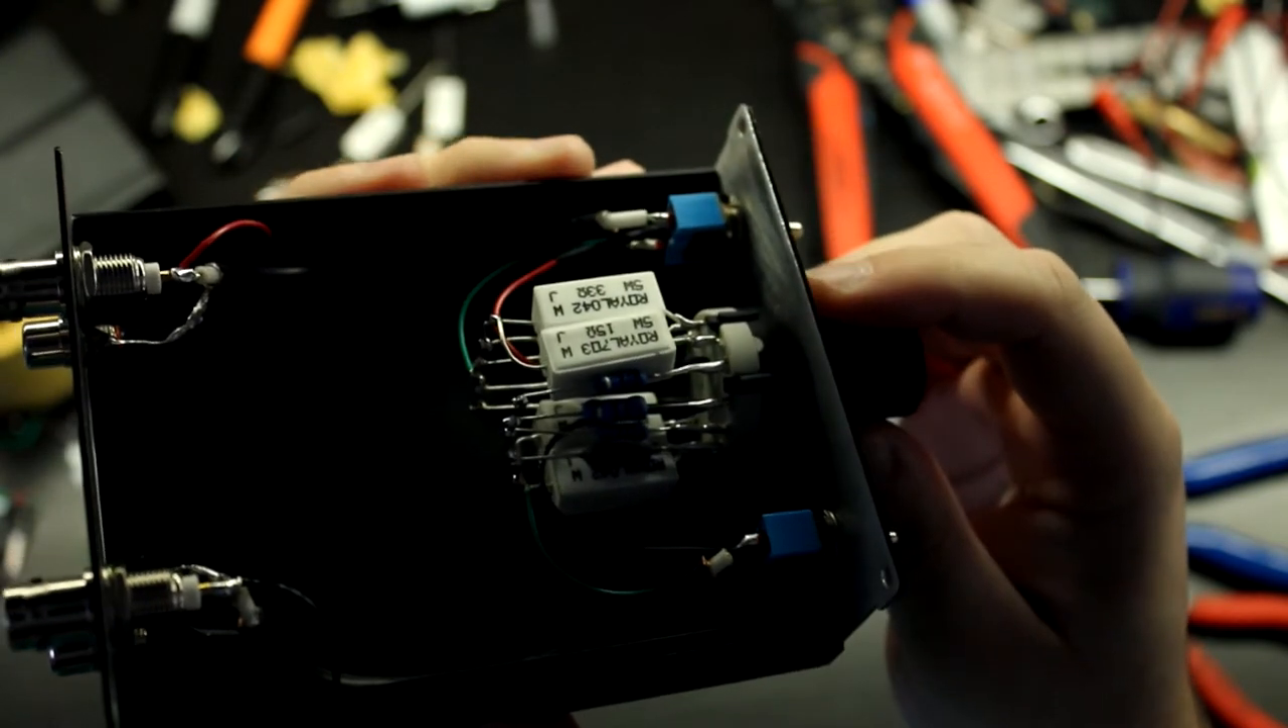All the resistors have been placed and soldered, painstakingly soldered.